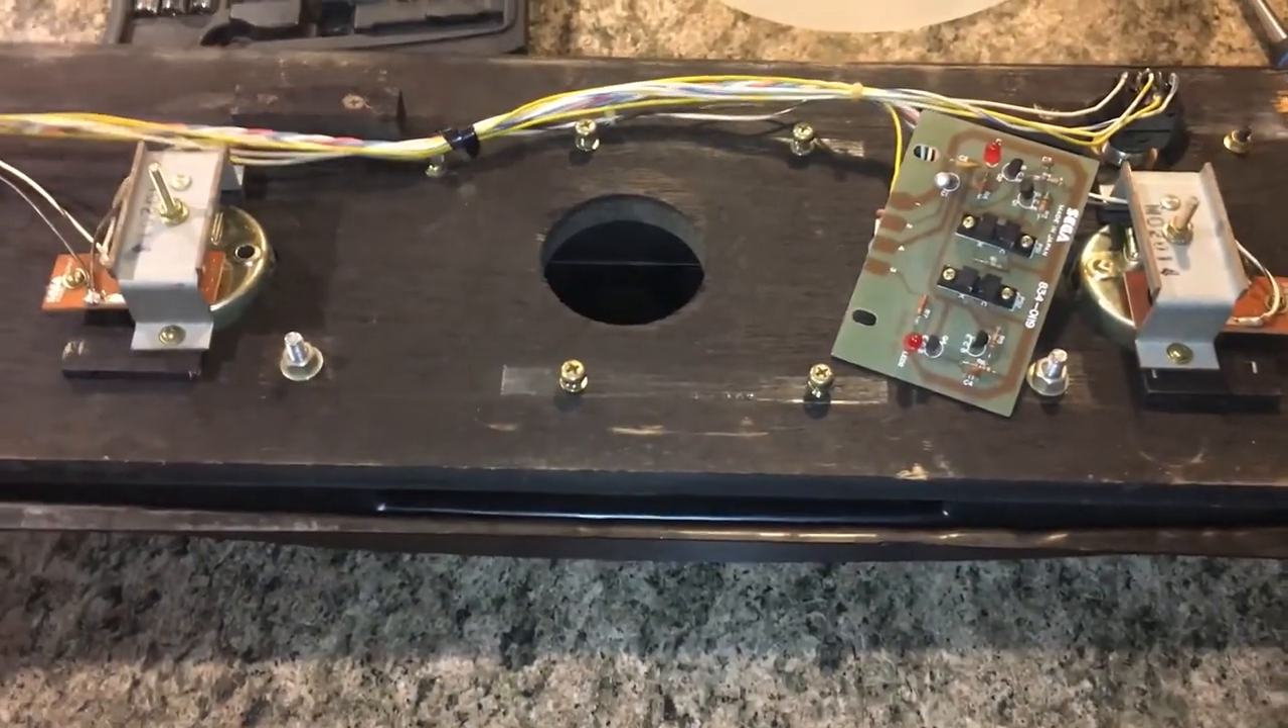Here we have basically completely removed the steering wheel assembly.